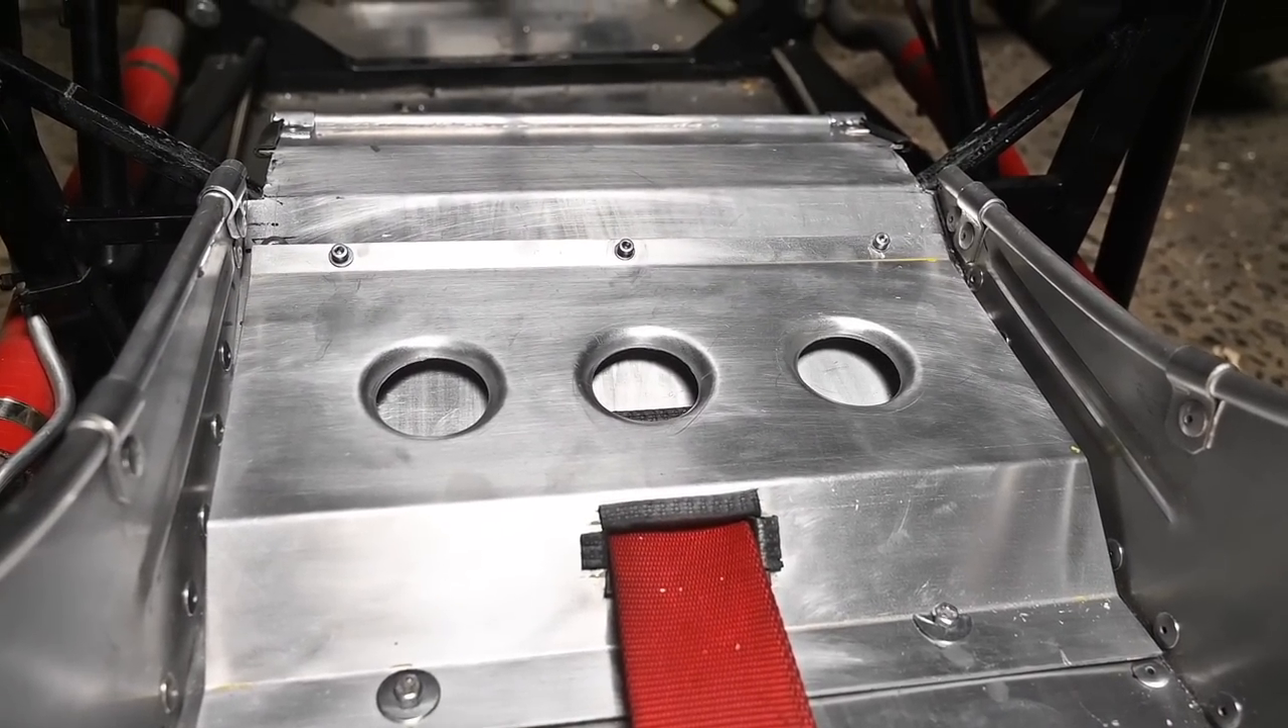The straps for the legs i did feed them to the center in the front of the seat as you can see and i did punch some holes just to reduce the weight.